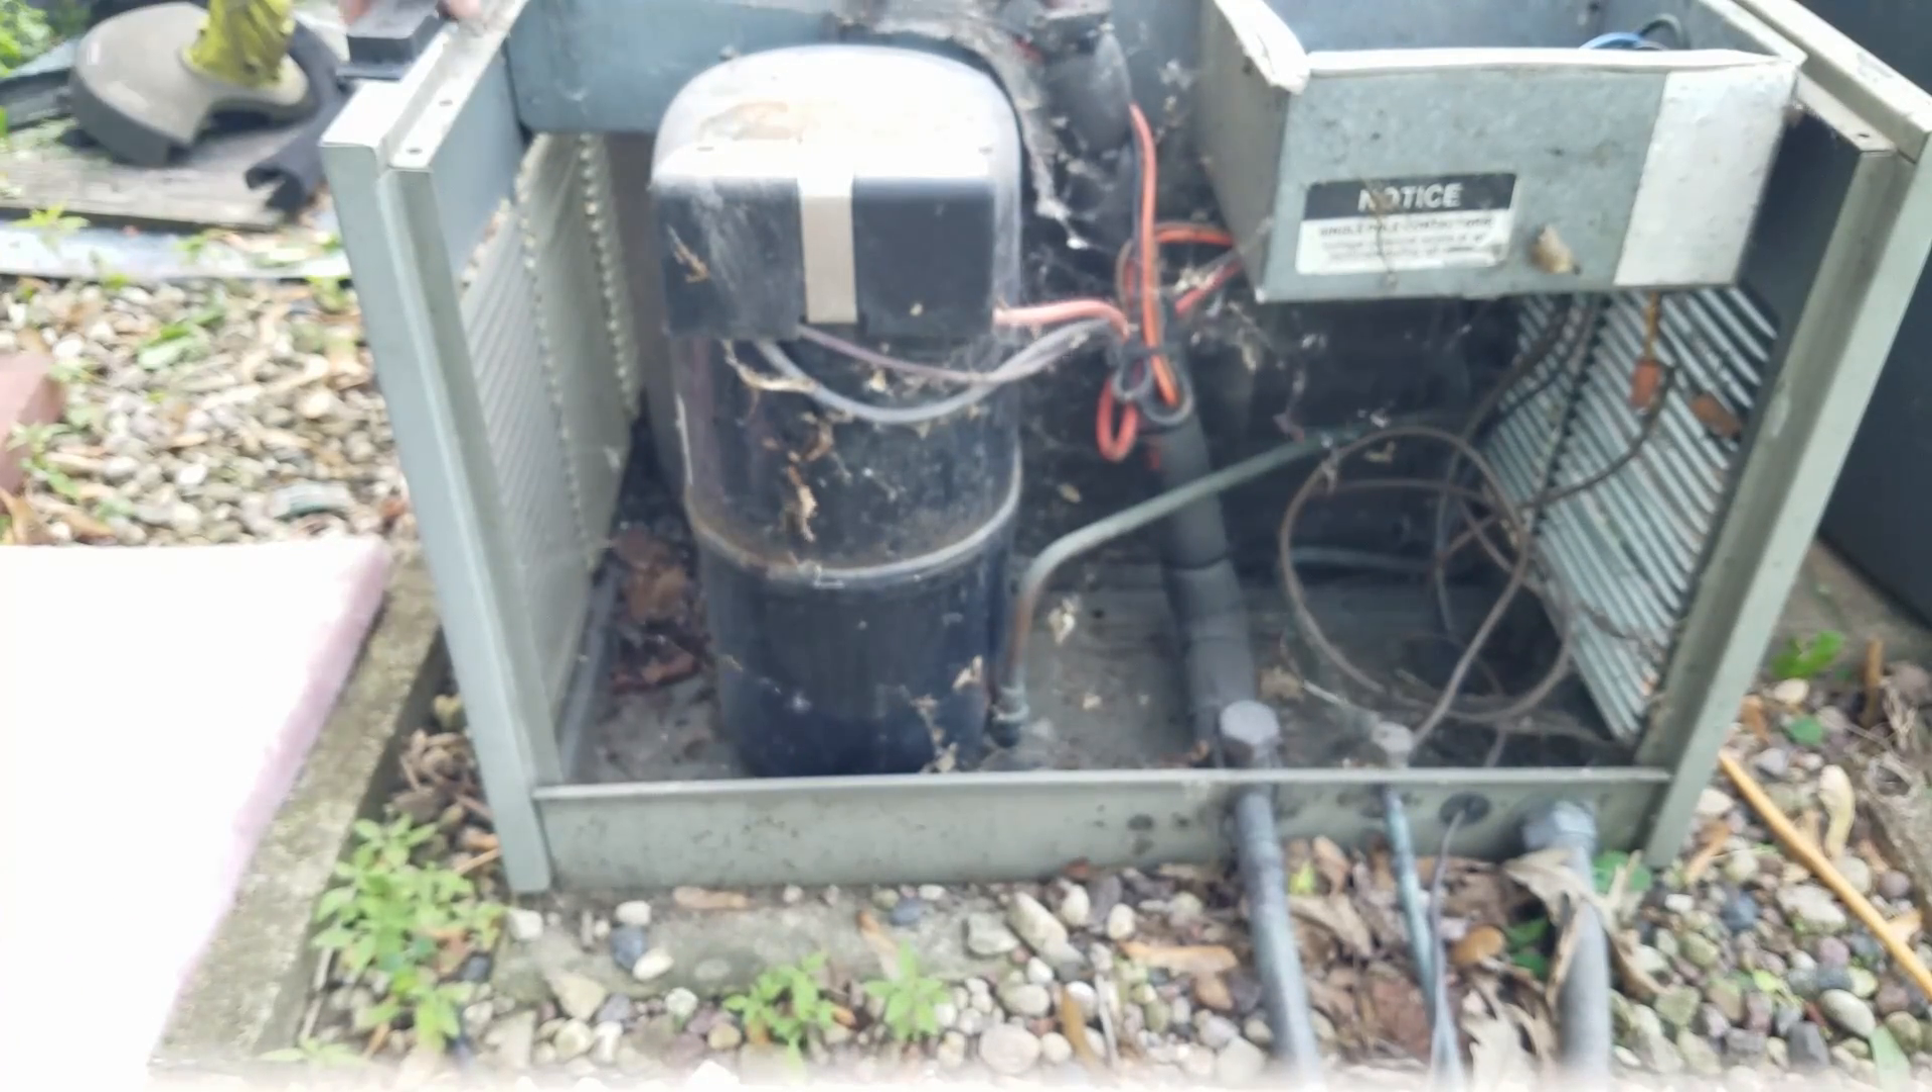I finally managed to get the panel off.